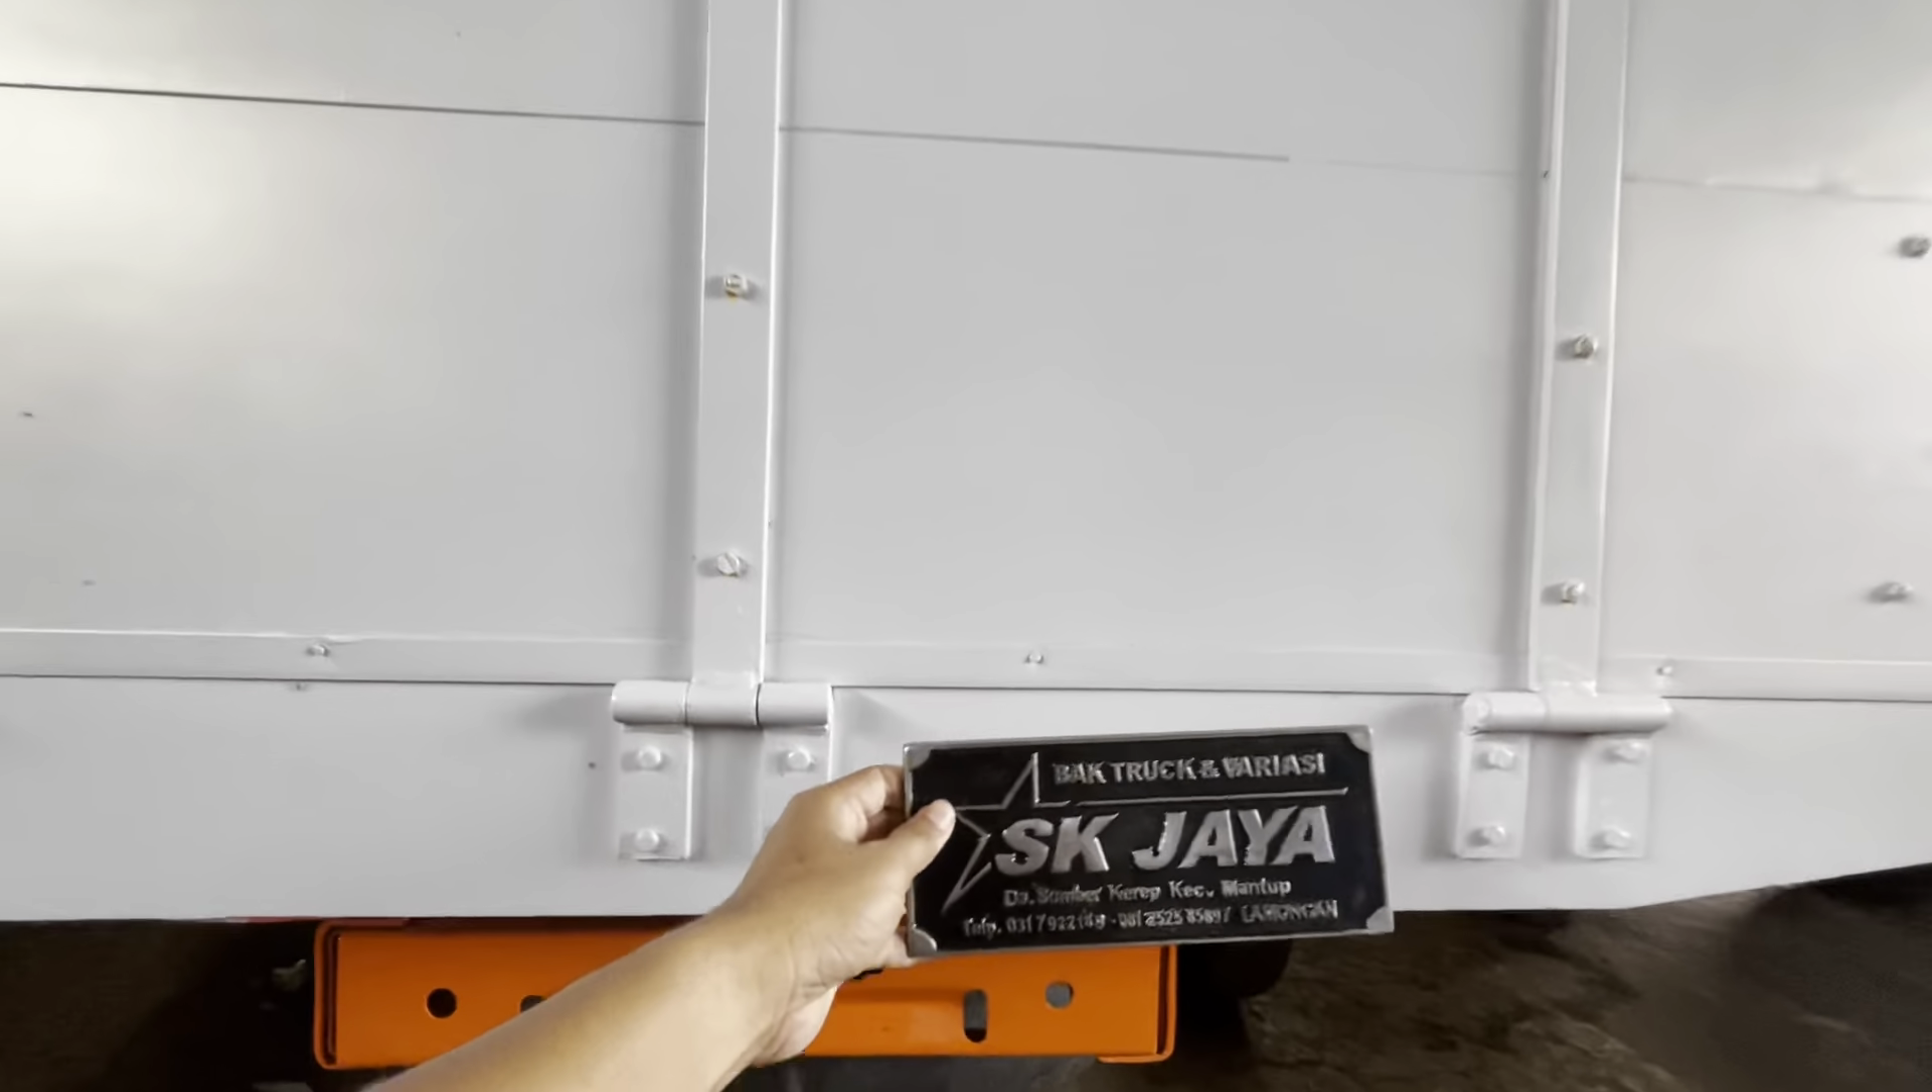Dan ini emblemnya Sudah mau dipasang ya guys.